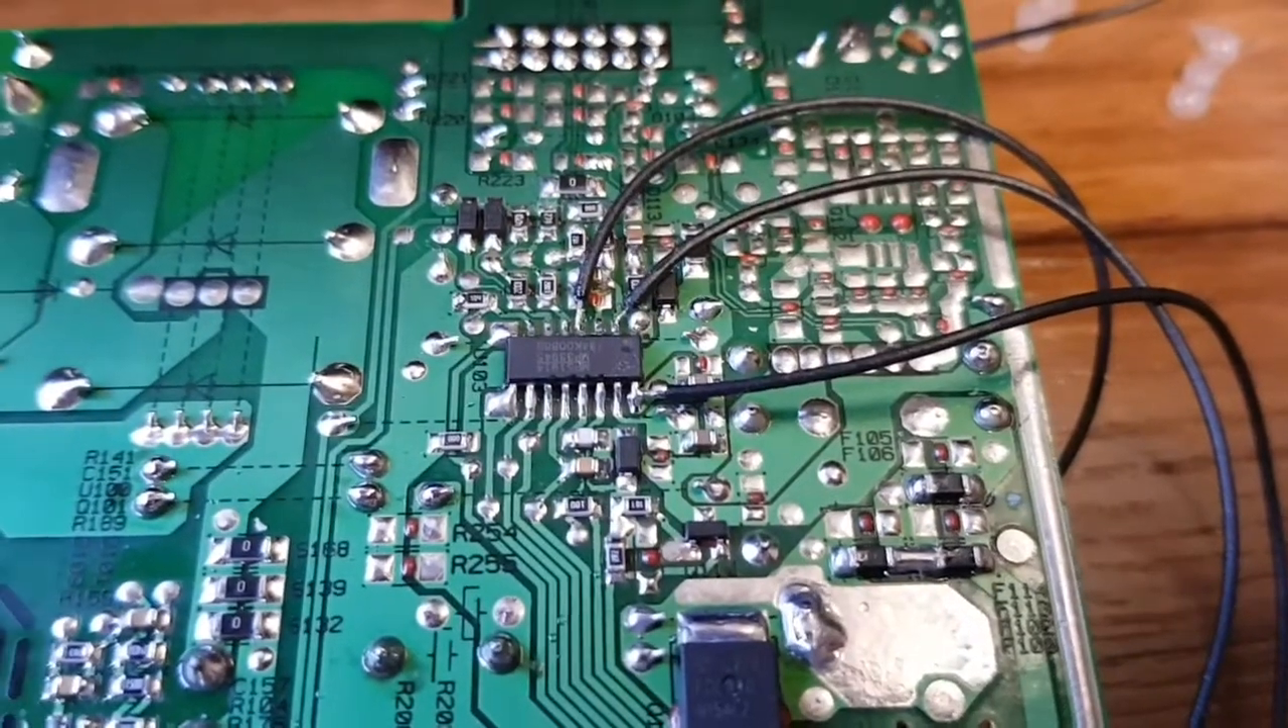So there are my flying leads so I need to take them off and then we need to change the IC.